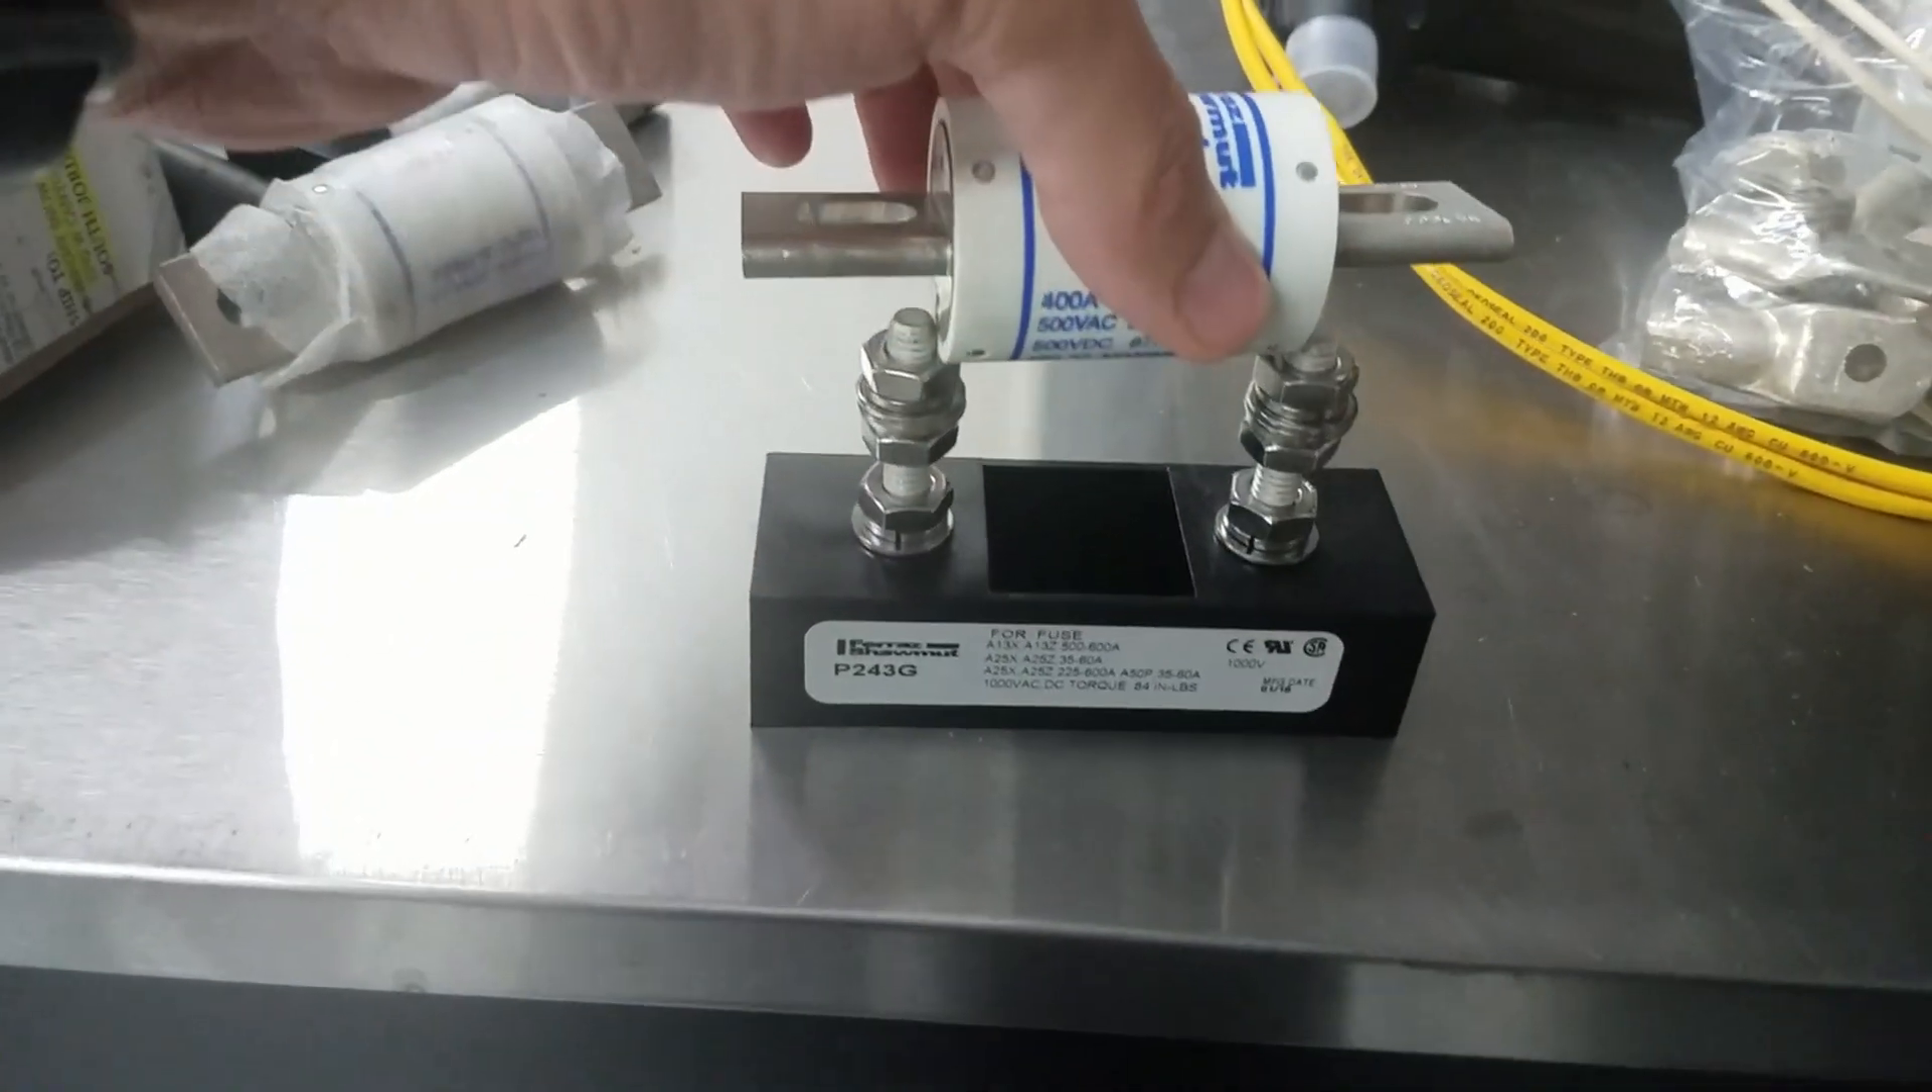All right, so I've got these, uh, high amp, high voltage, uh, fuse holders. And, uh, high voltage fuses. But, the problem is, they don't fit. So, it's just not even close.